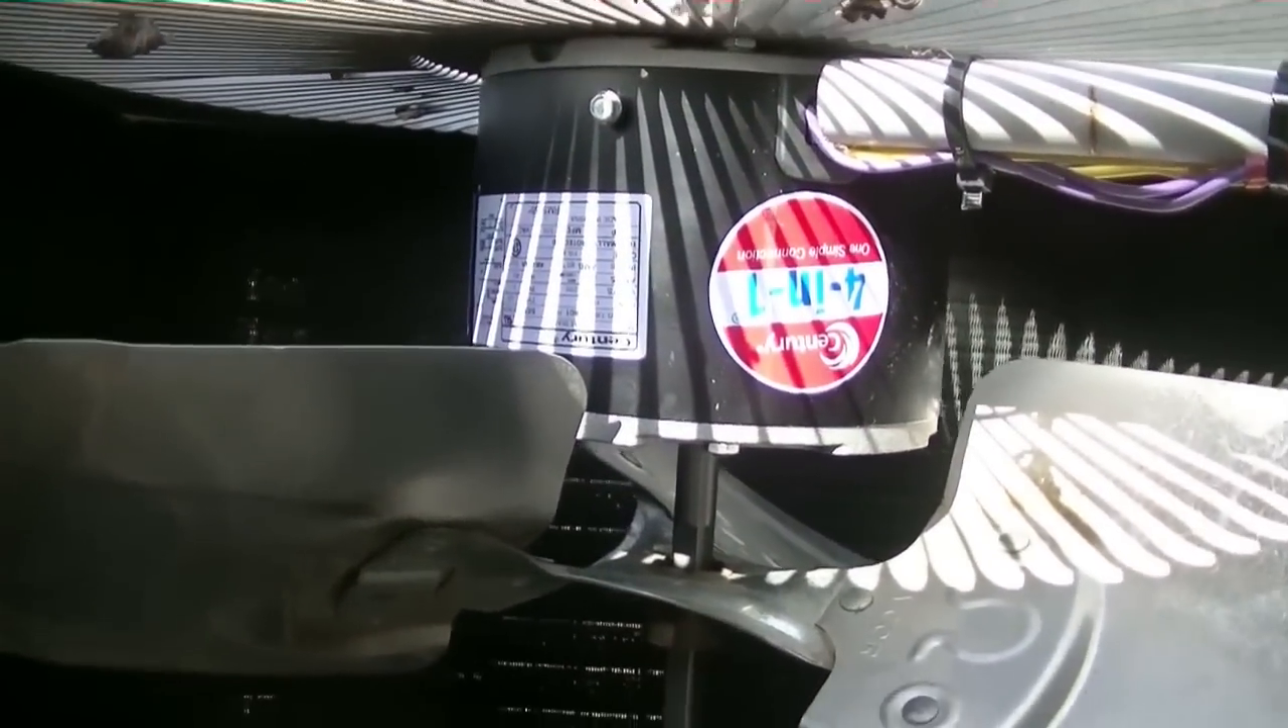All right we got our new fan motor in place.